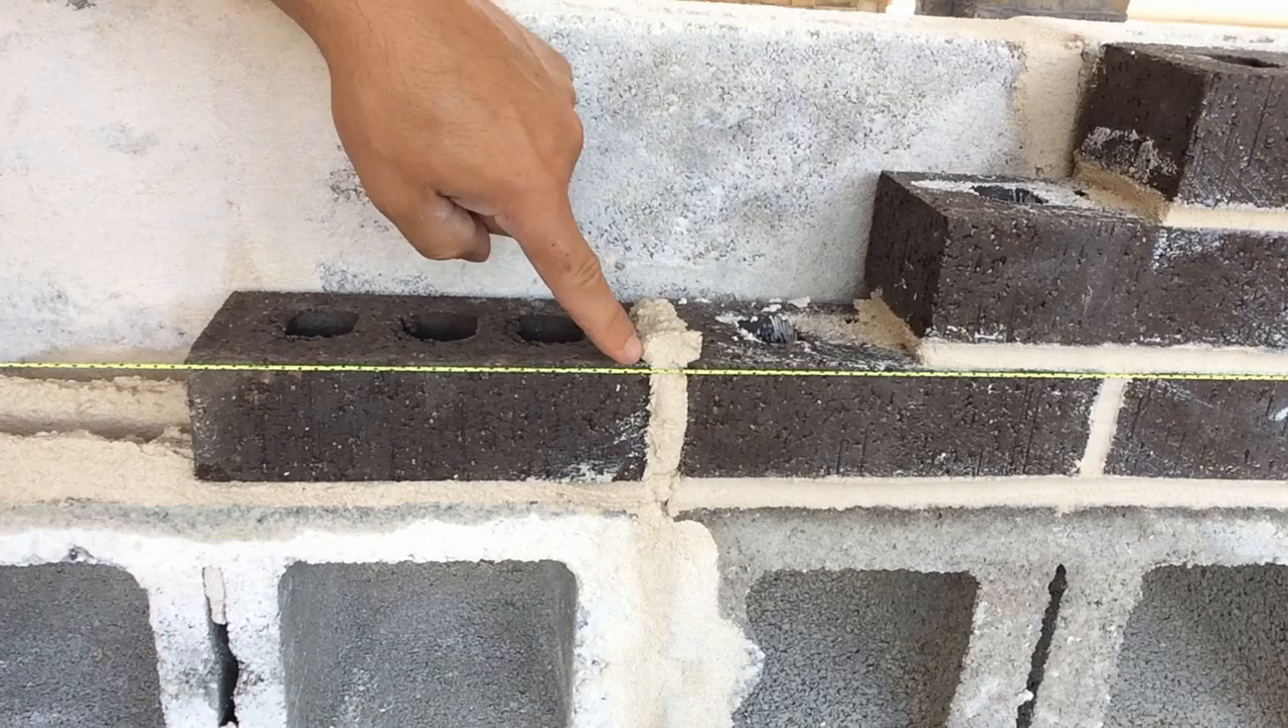The top of the brick looks good with the string line.